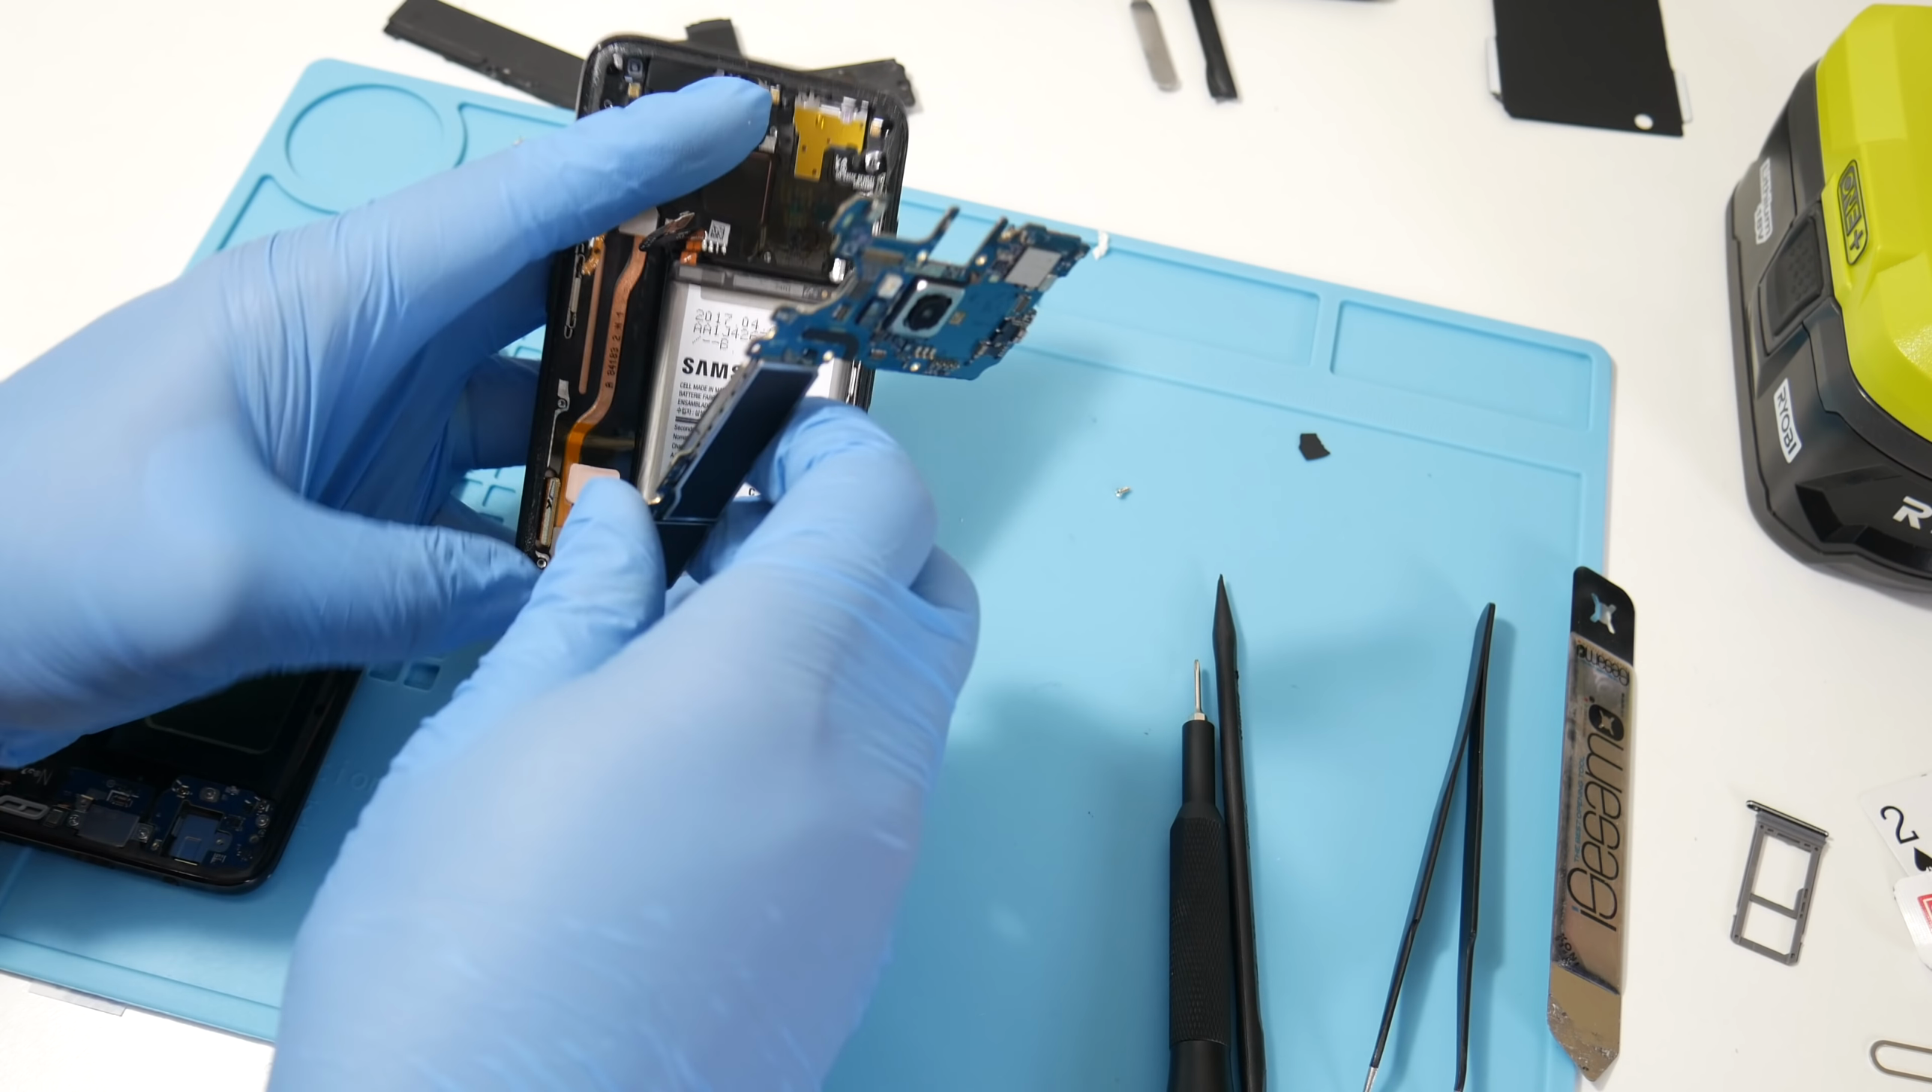Just peel it off with your thumb if you can and there you go the top section of the board comes right out.